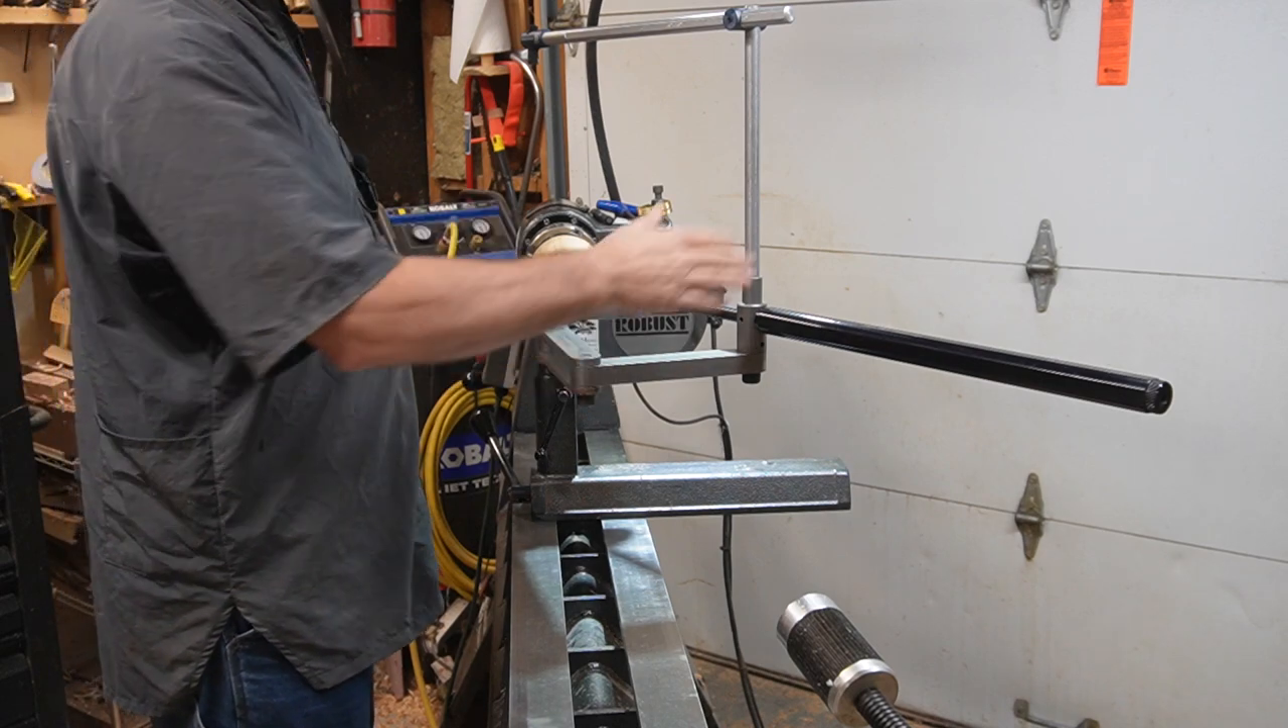But you can see the handle of this piece is sticking out significantly past the bed of the lathe, right?